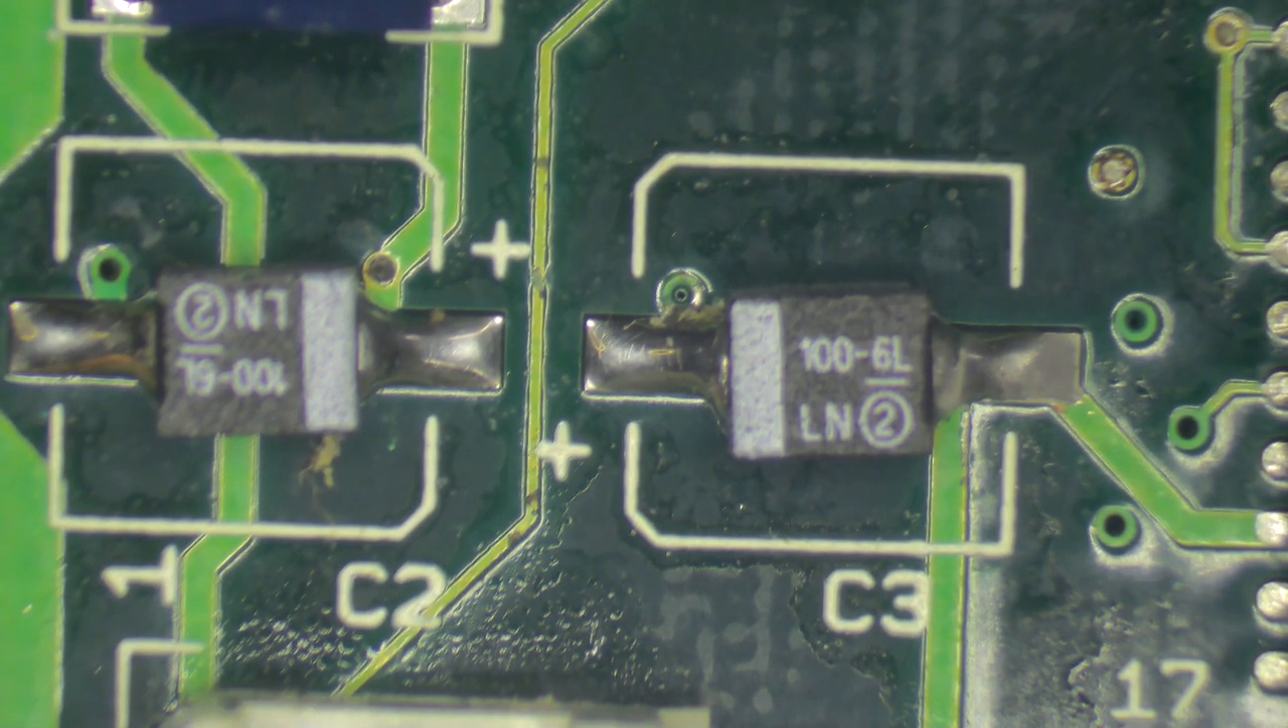We have two 100 microfarad 6 .3 volt. They're there. Positives both facing inwards. That's correct.